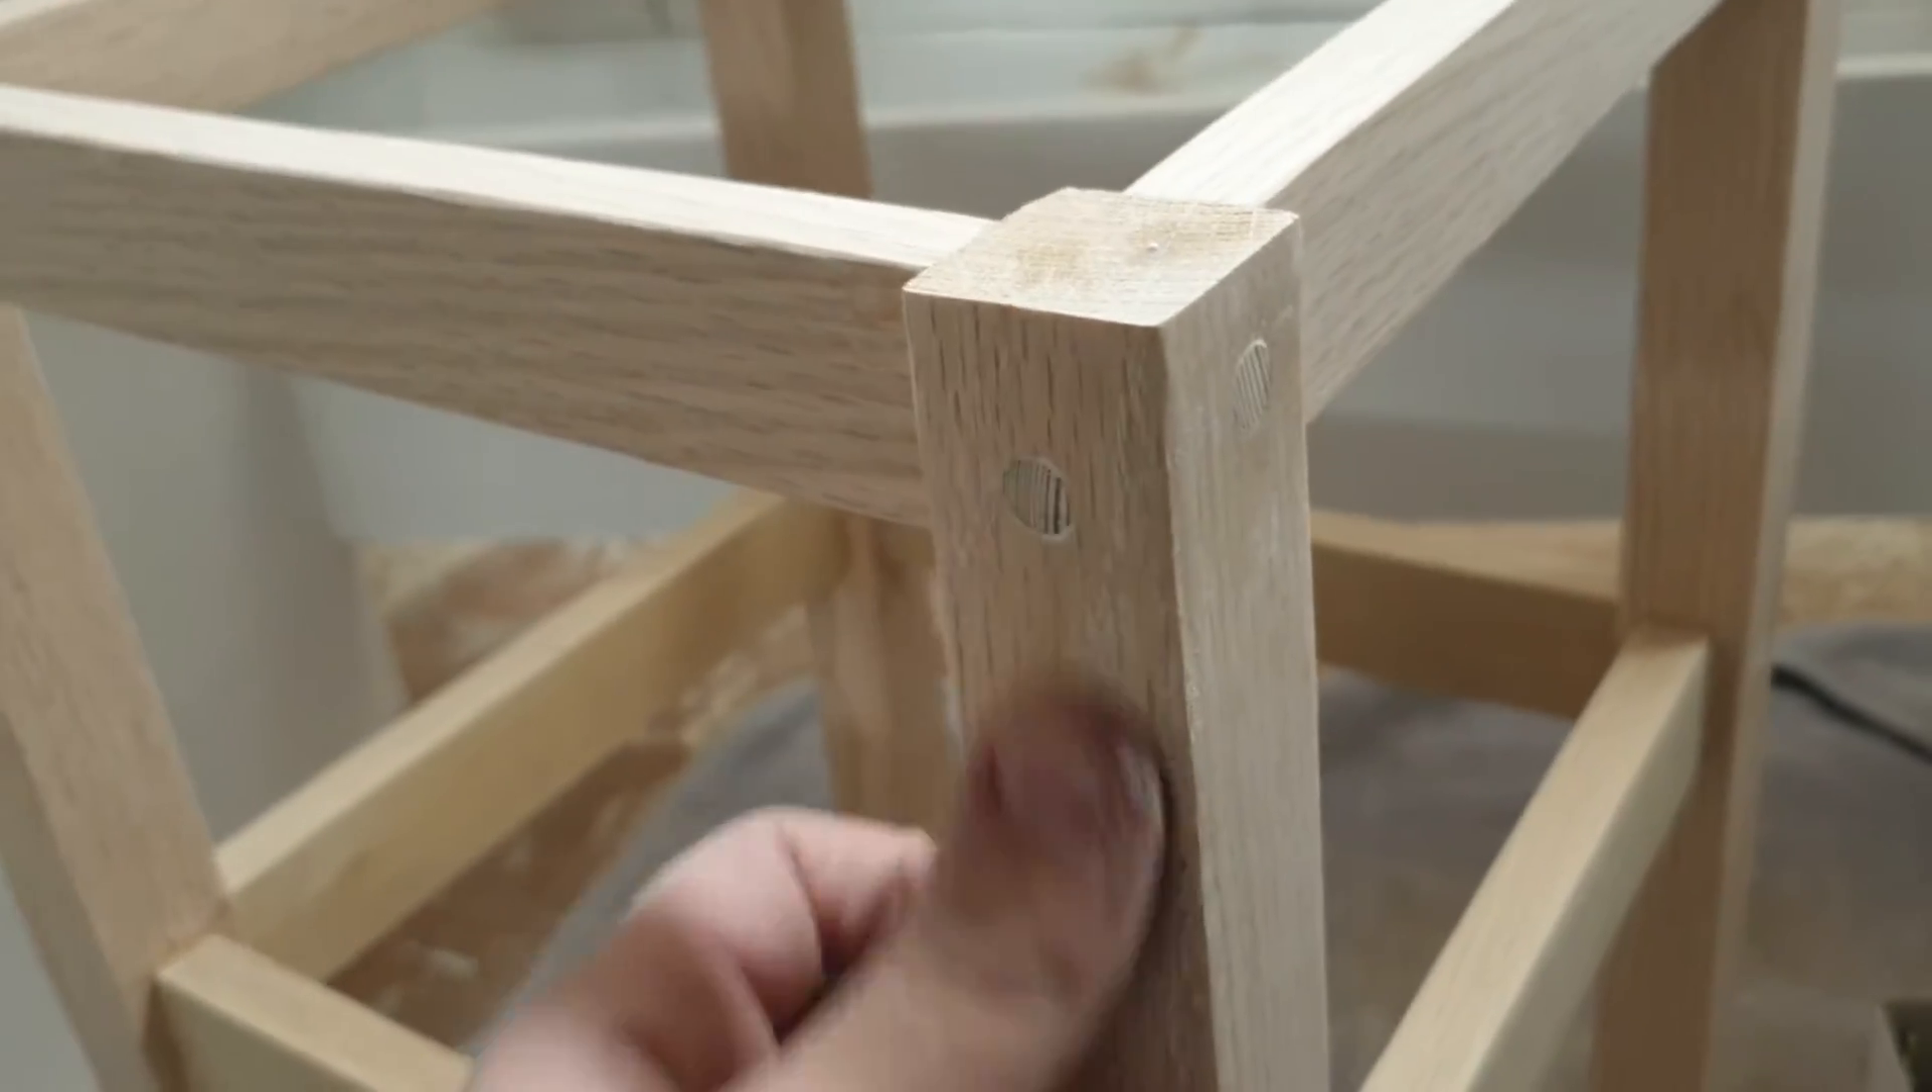All right, so that there is the base of the stool done. I sanded down the dowels so they're all now flush.